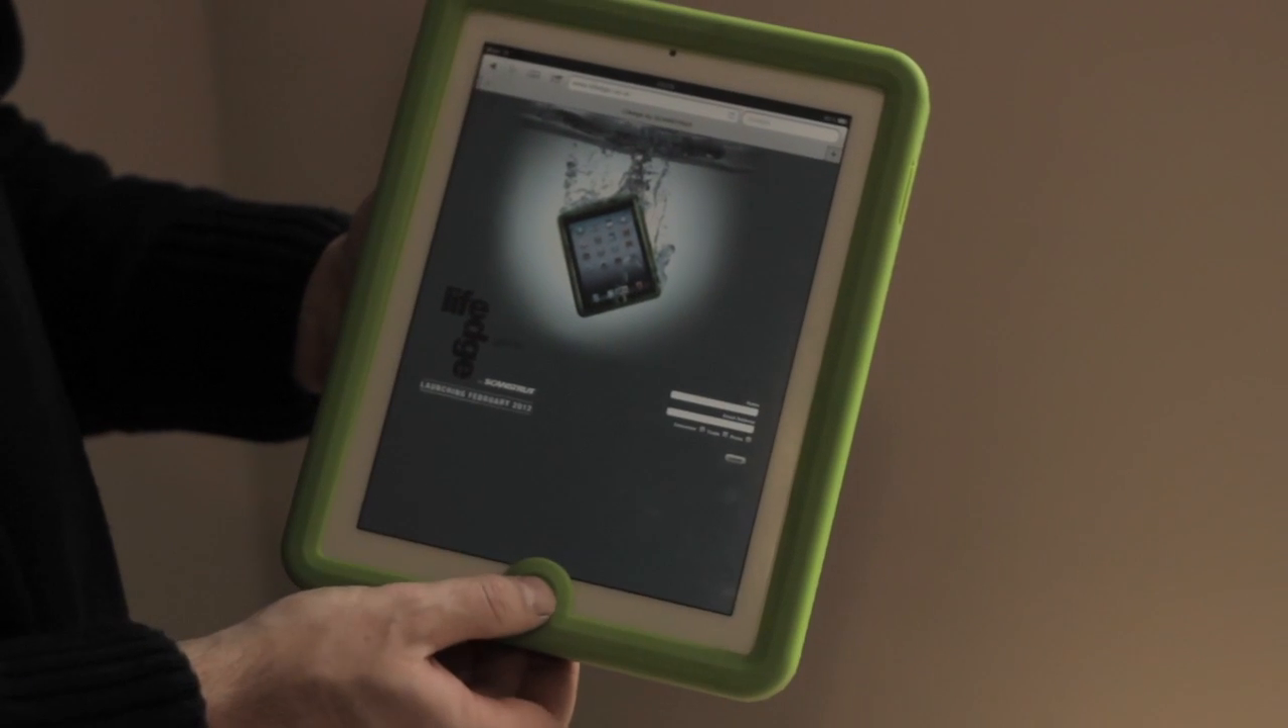Your iPad case is now fitted and ready for use.